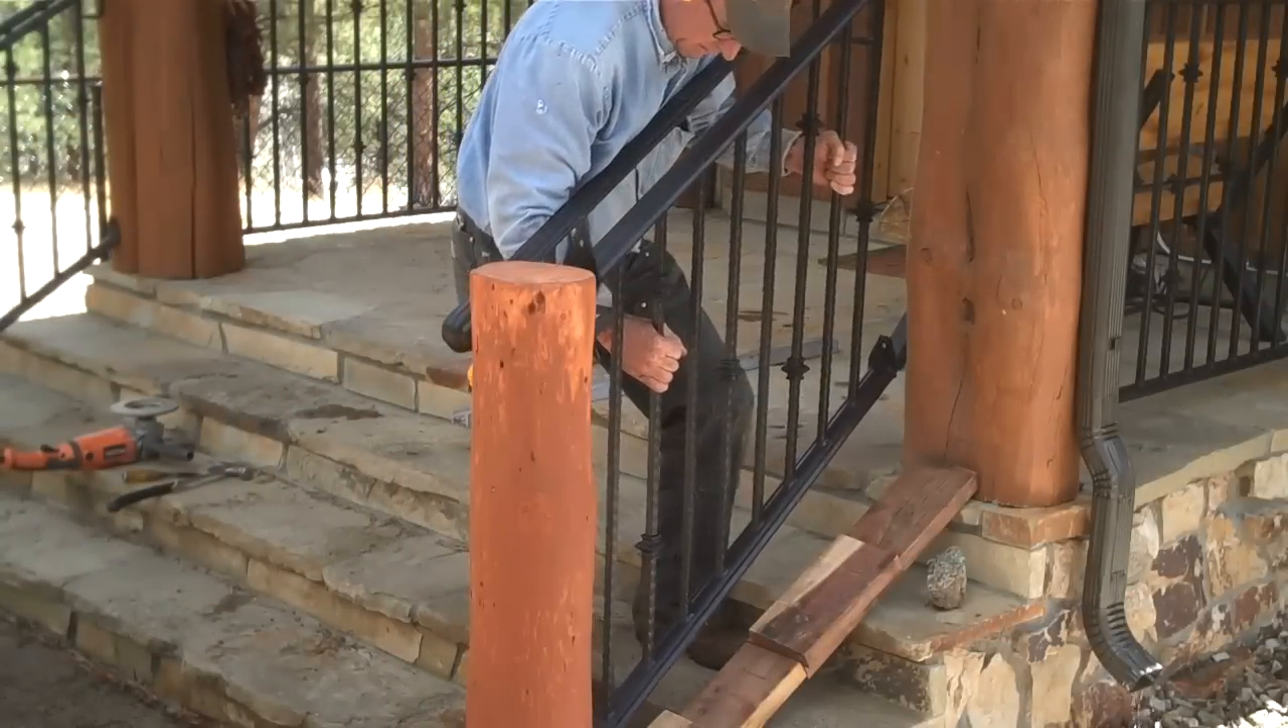All right so here you can see I've got my spacer set up down below.